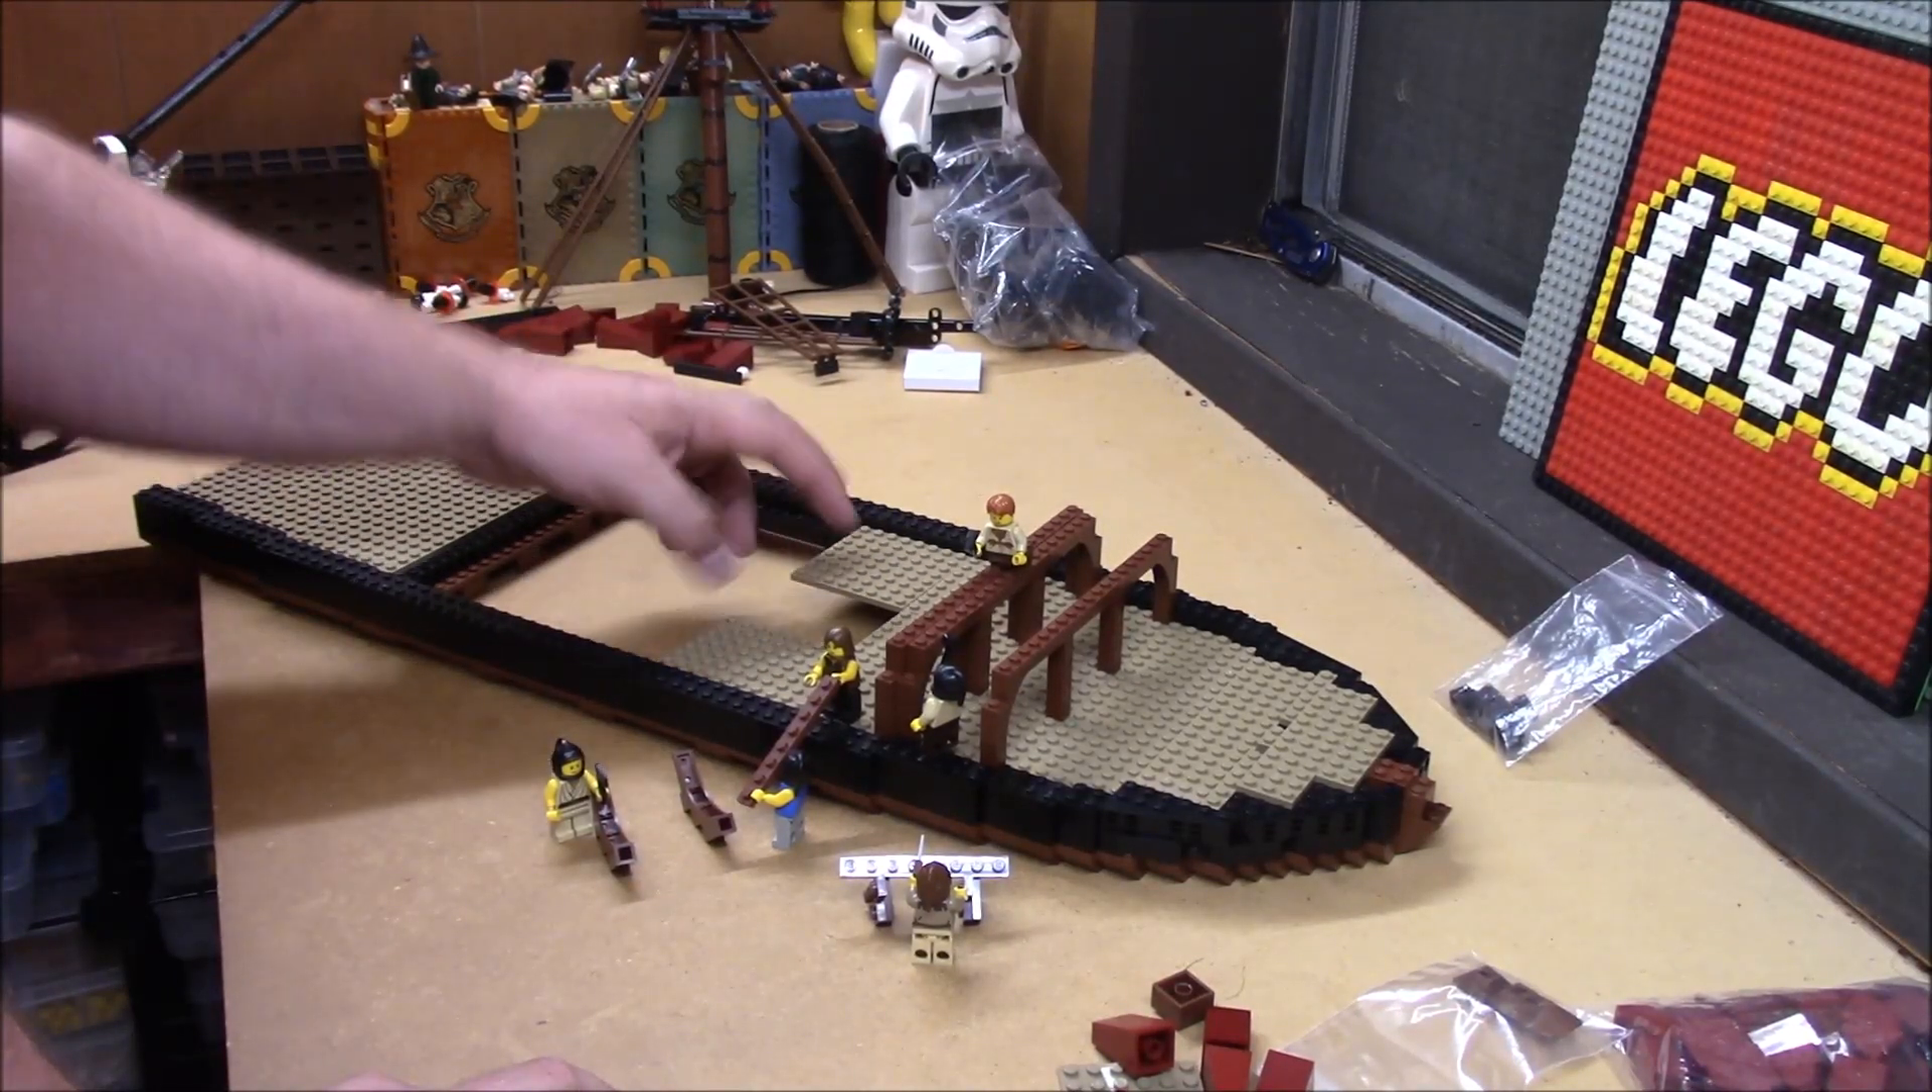I'm short some planking of the deck in here as well as some of the support beams.